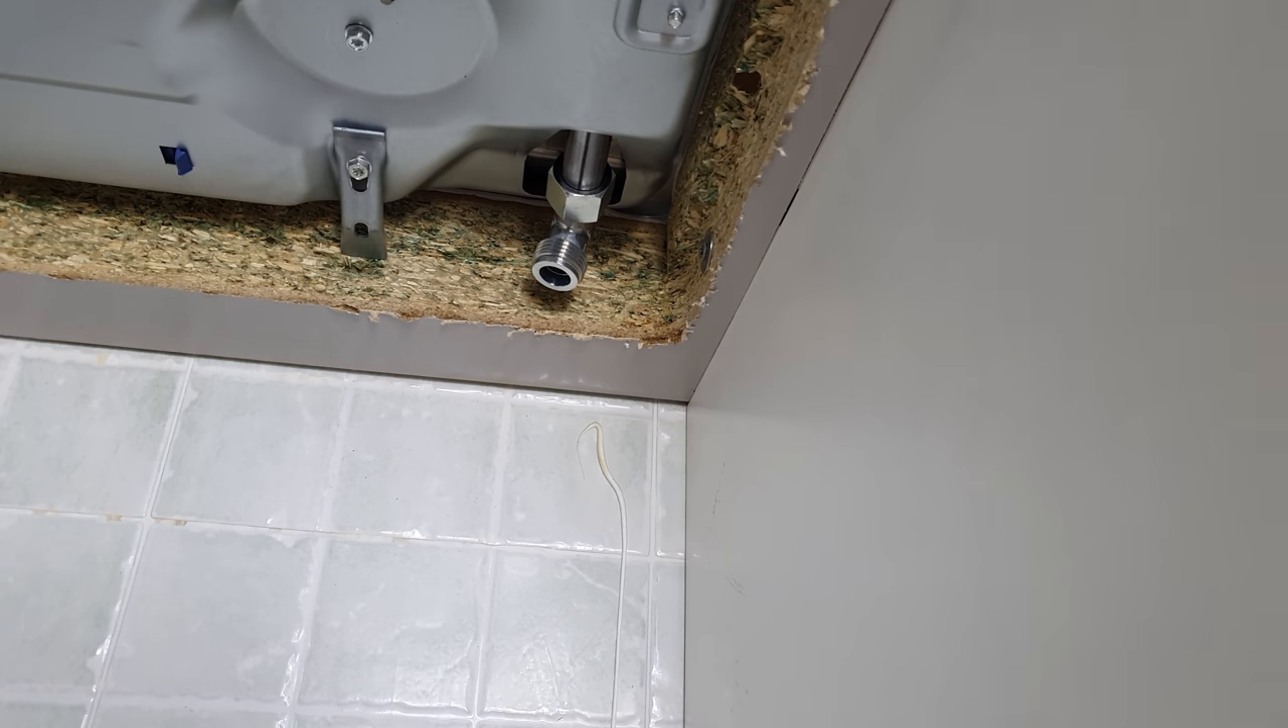Adesso resta soltanto da mettere, da collegare il tubo del gas.